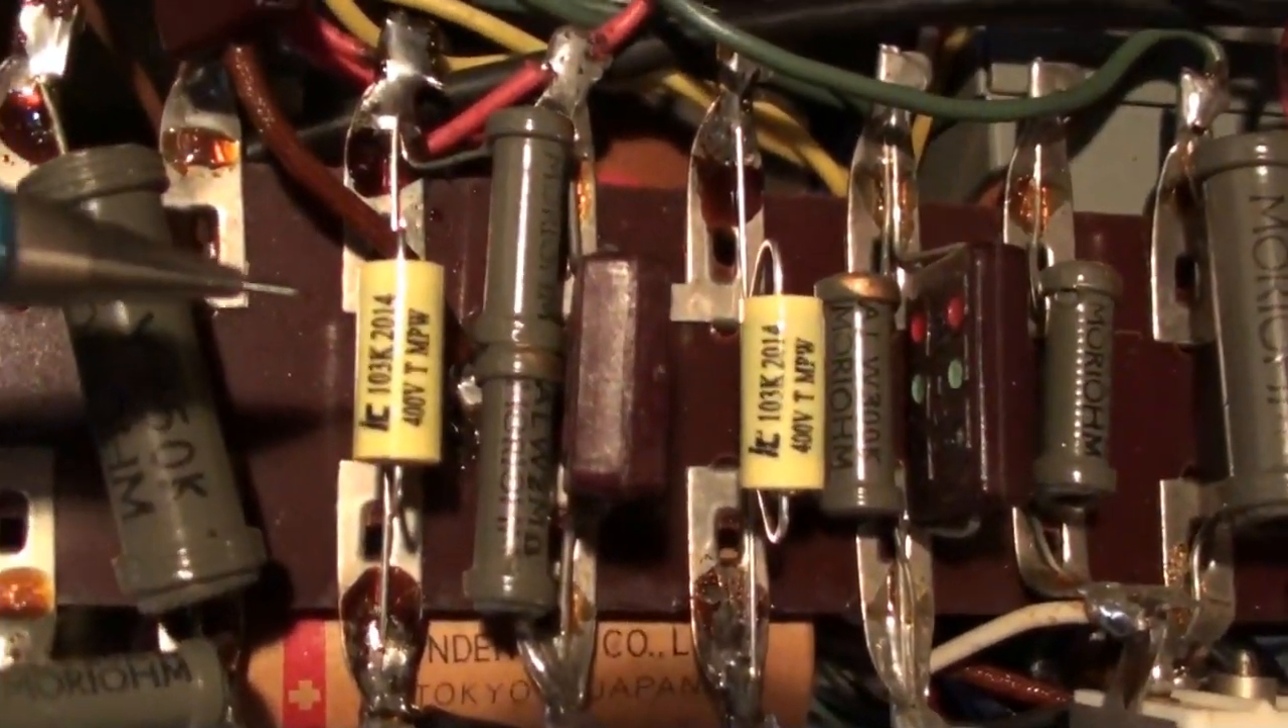So, you can see we've got the new axial units here, these yellow capacitors.